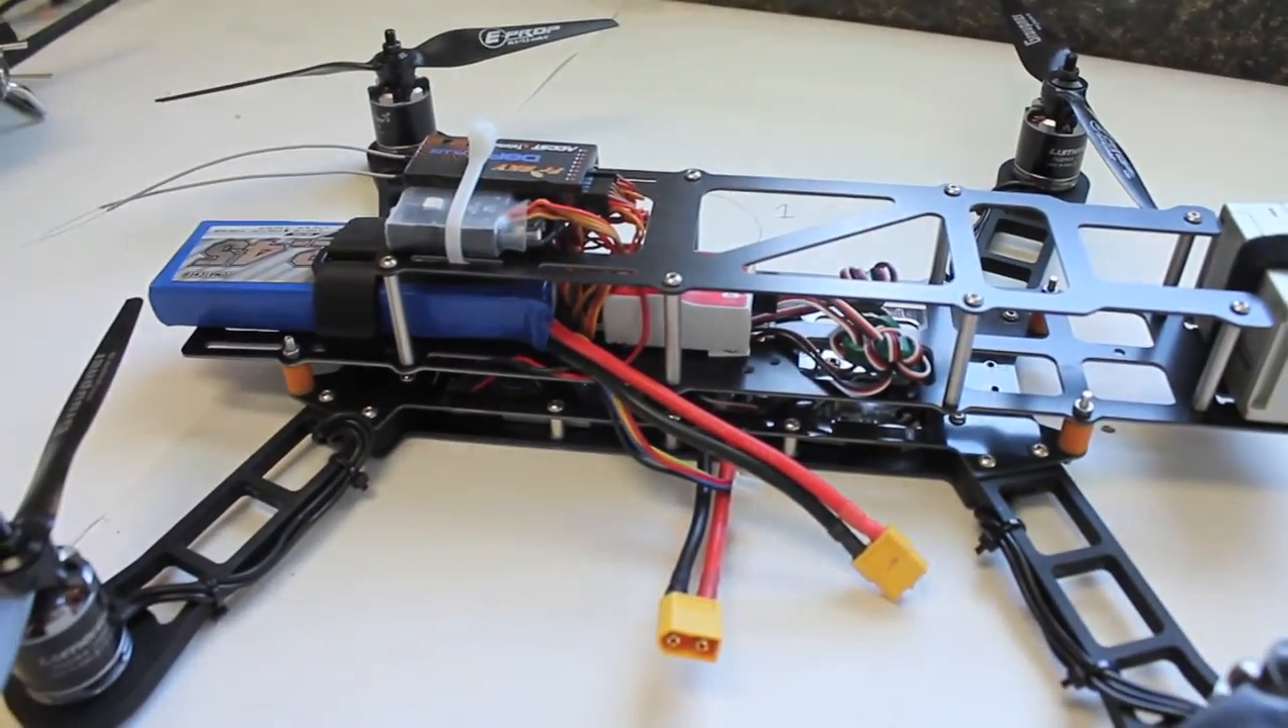Our 3S LiPo is now strapped into place.